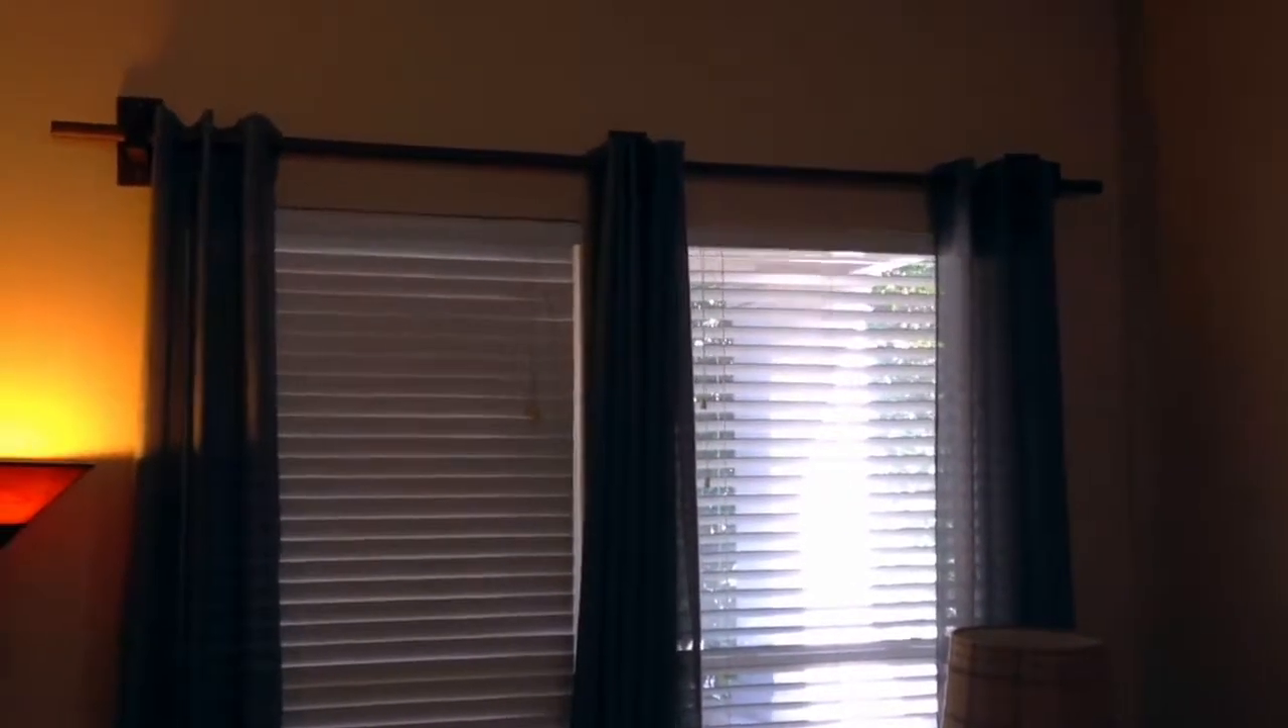We went ahead and did a curtain in the middle on either side so really it's two curtains per window.